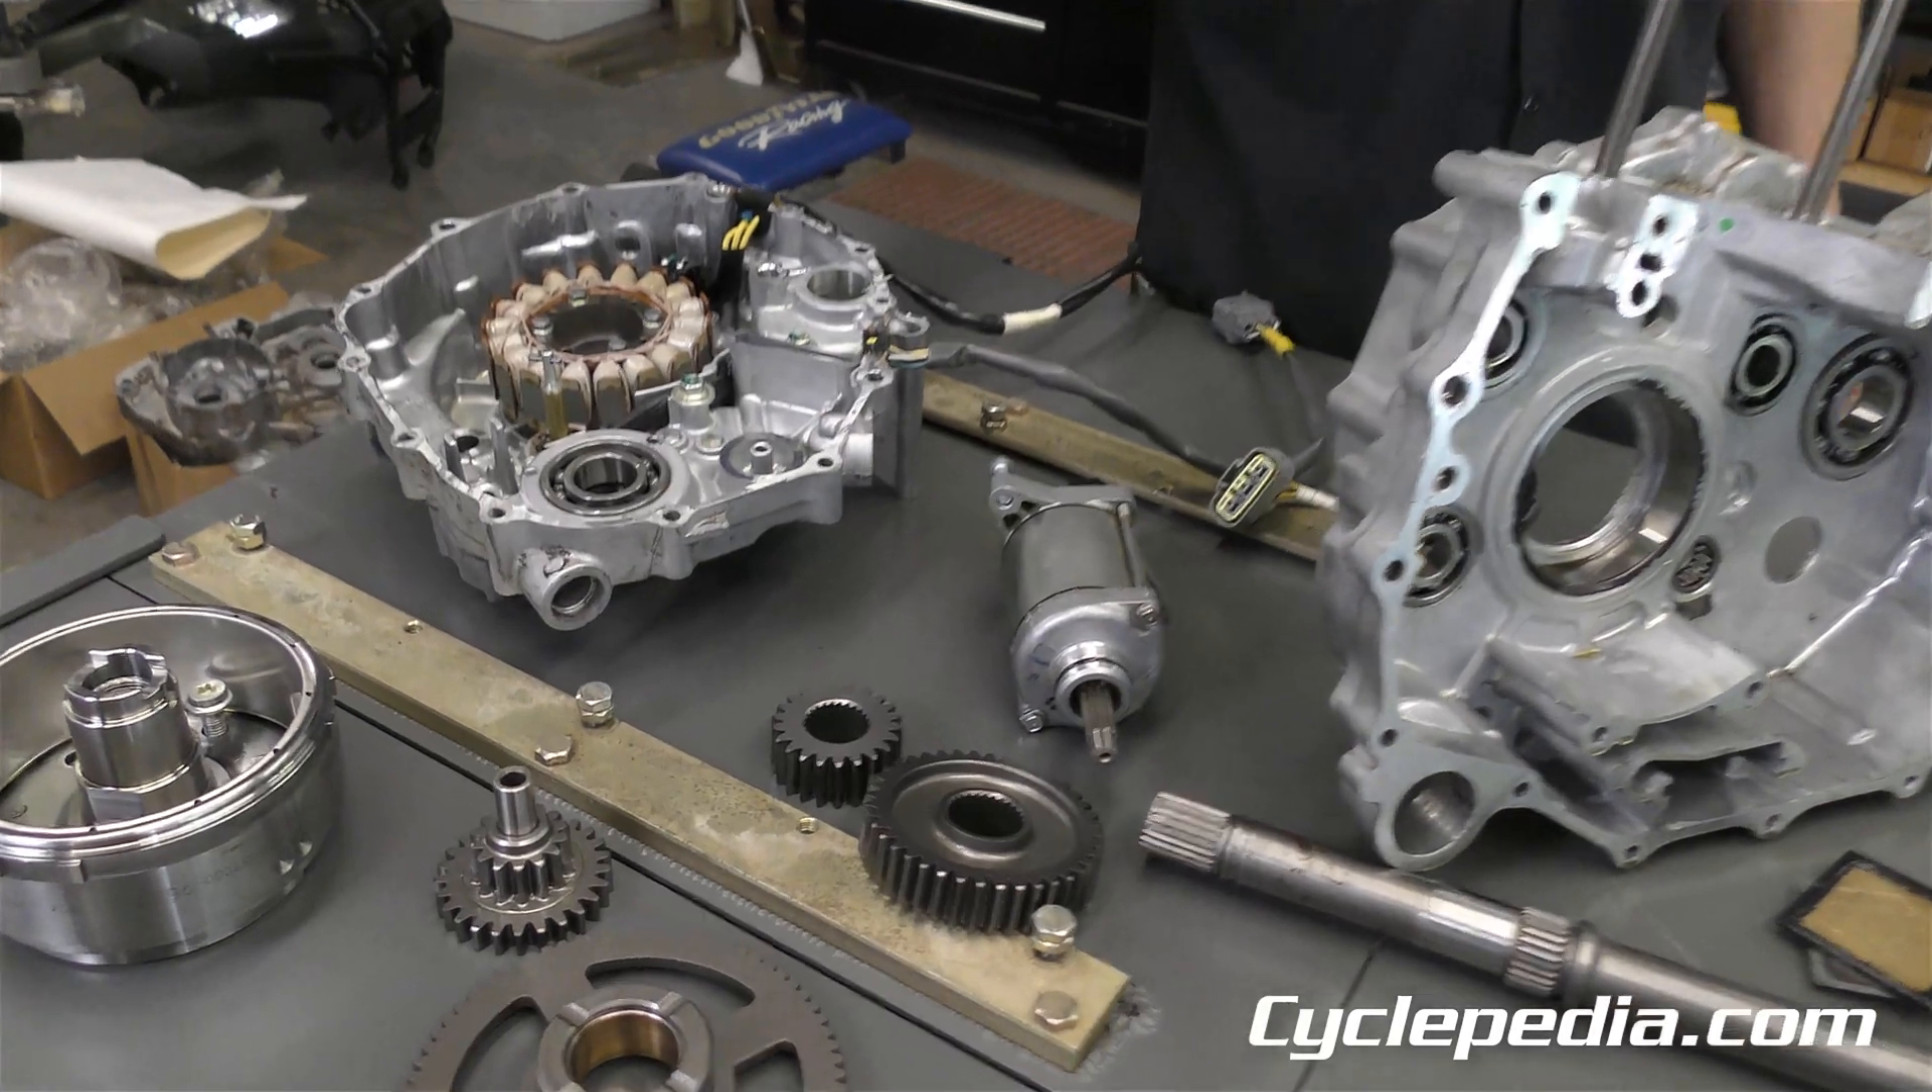So we have fully disassembled our engine now on this honda trx 420.